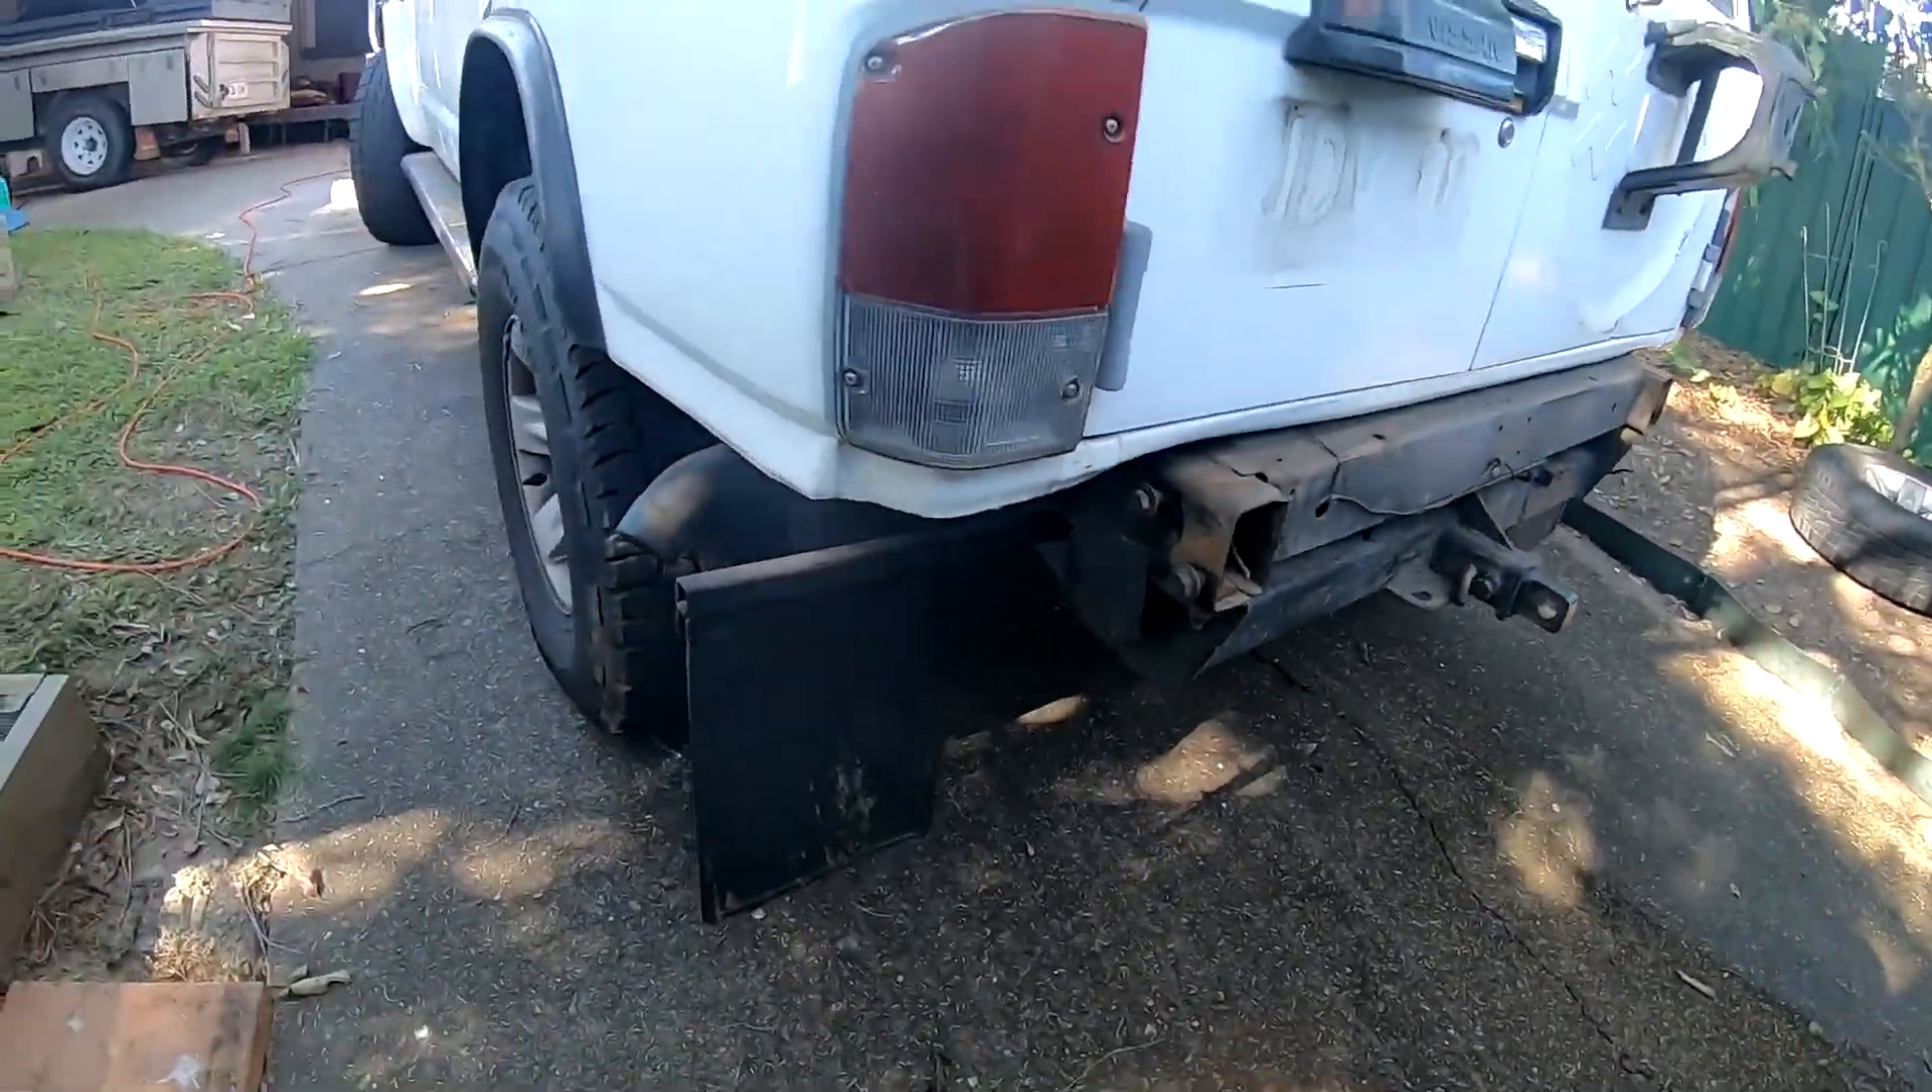Last night we pulled off the rear bar.